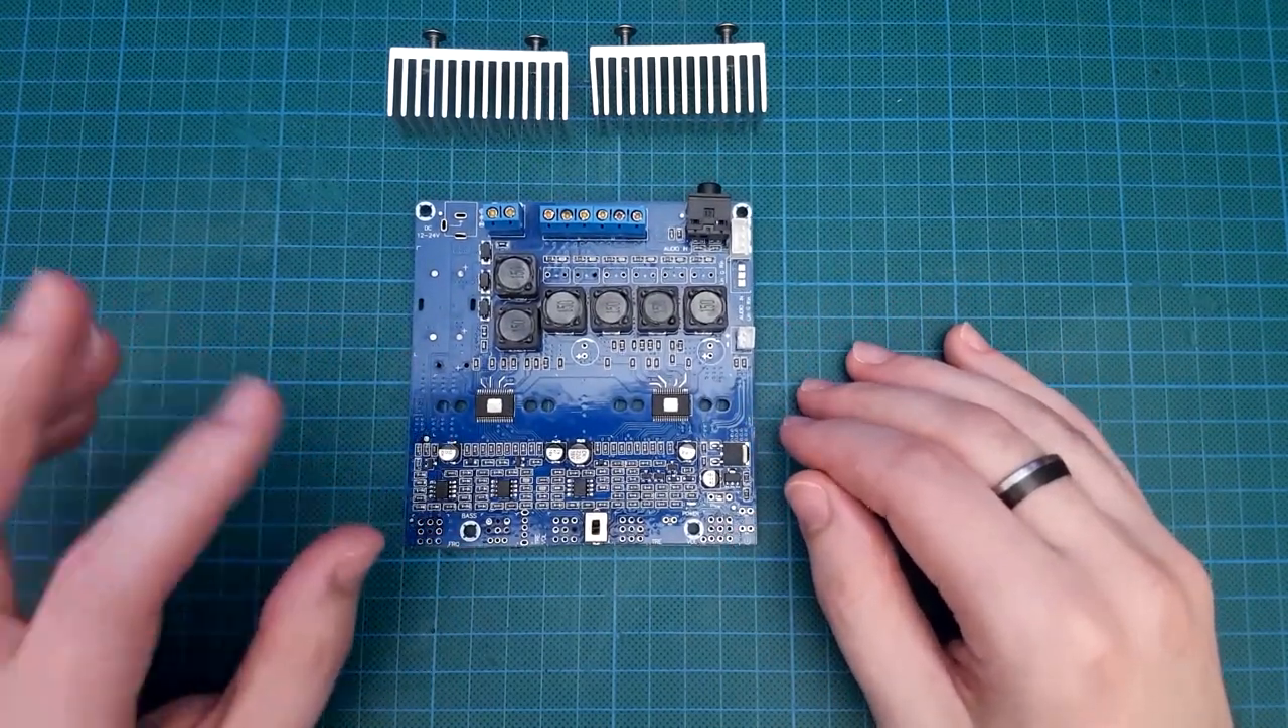You can see here the two heatsinks have been removed from the board there.